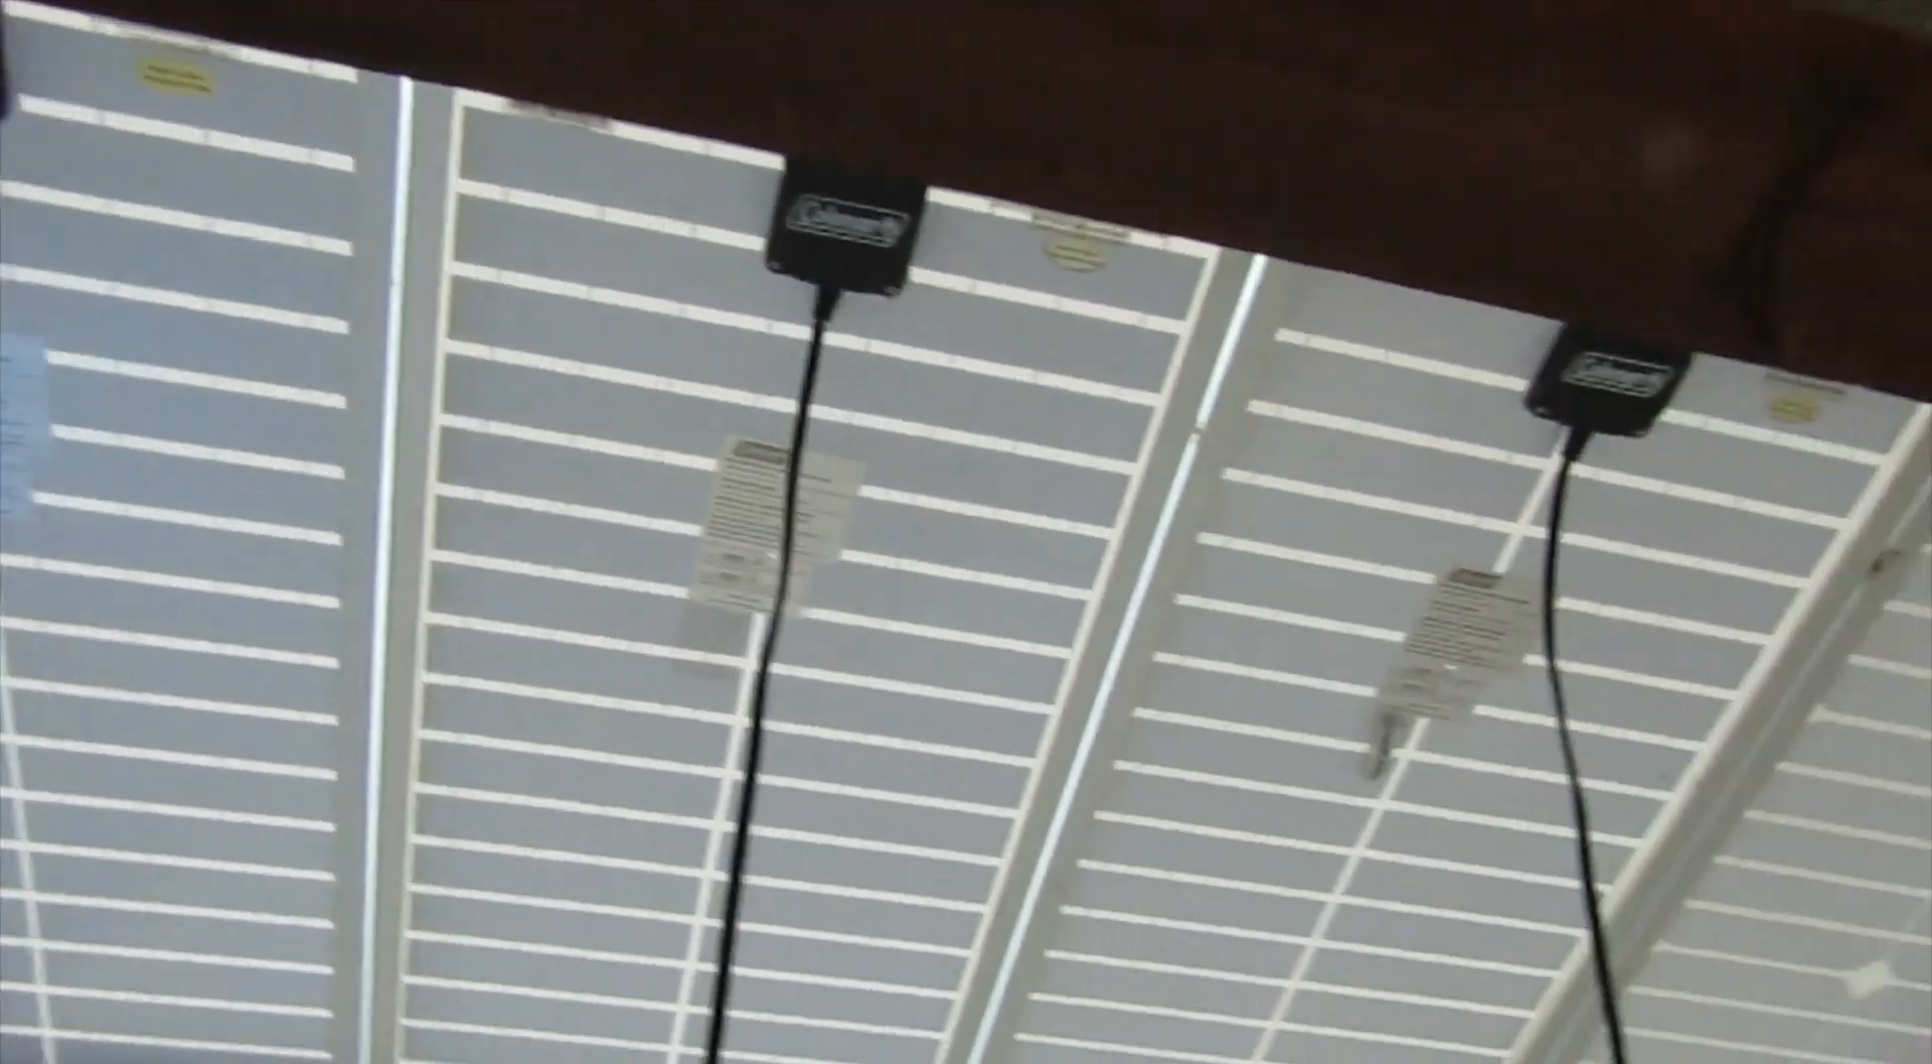You can see I just have all the cords dangling down until I find a place for those.